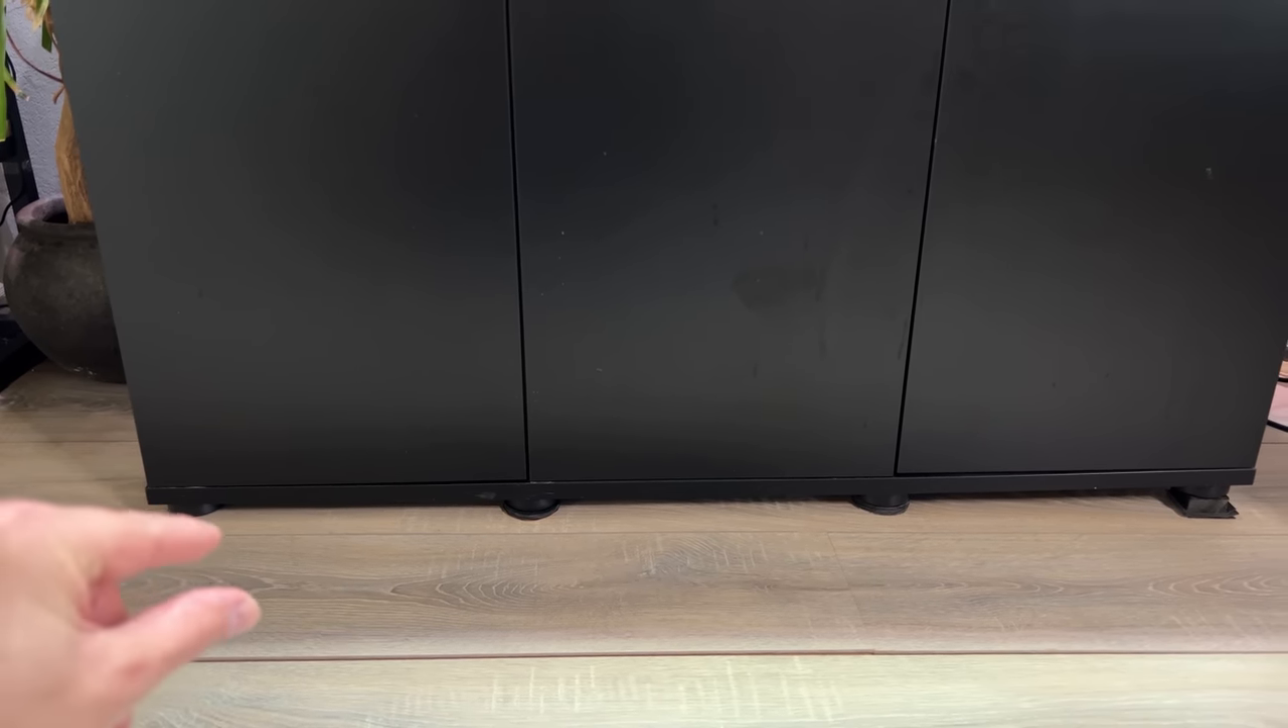You can see over here we just have a tiny gap between the bottom plate and the floor.